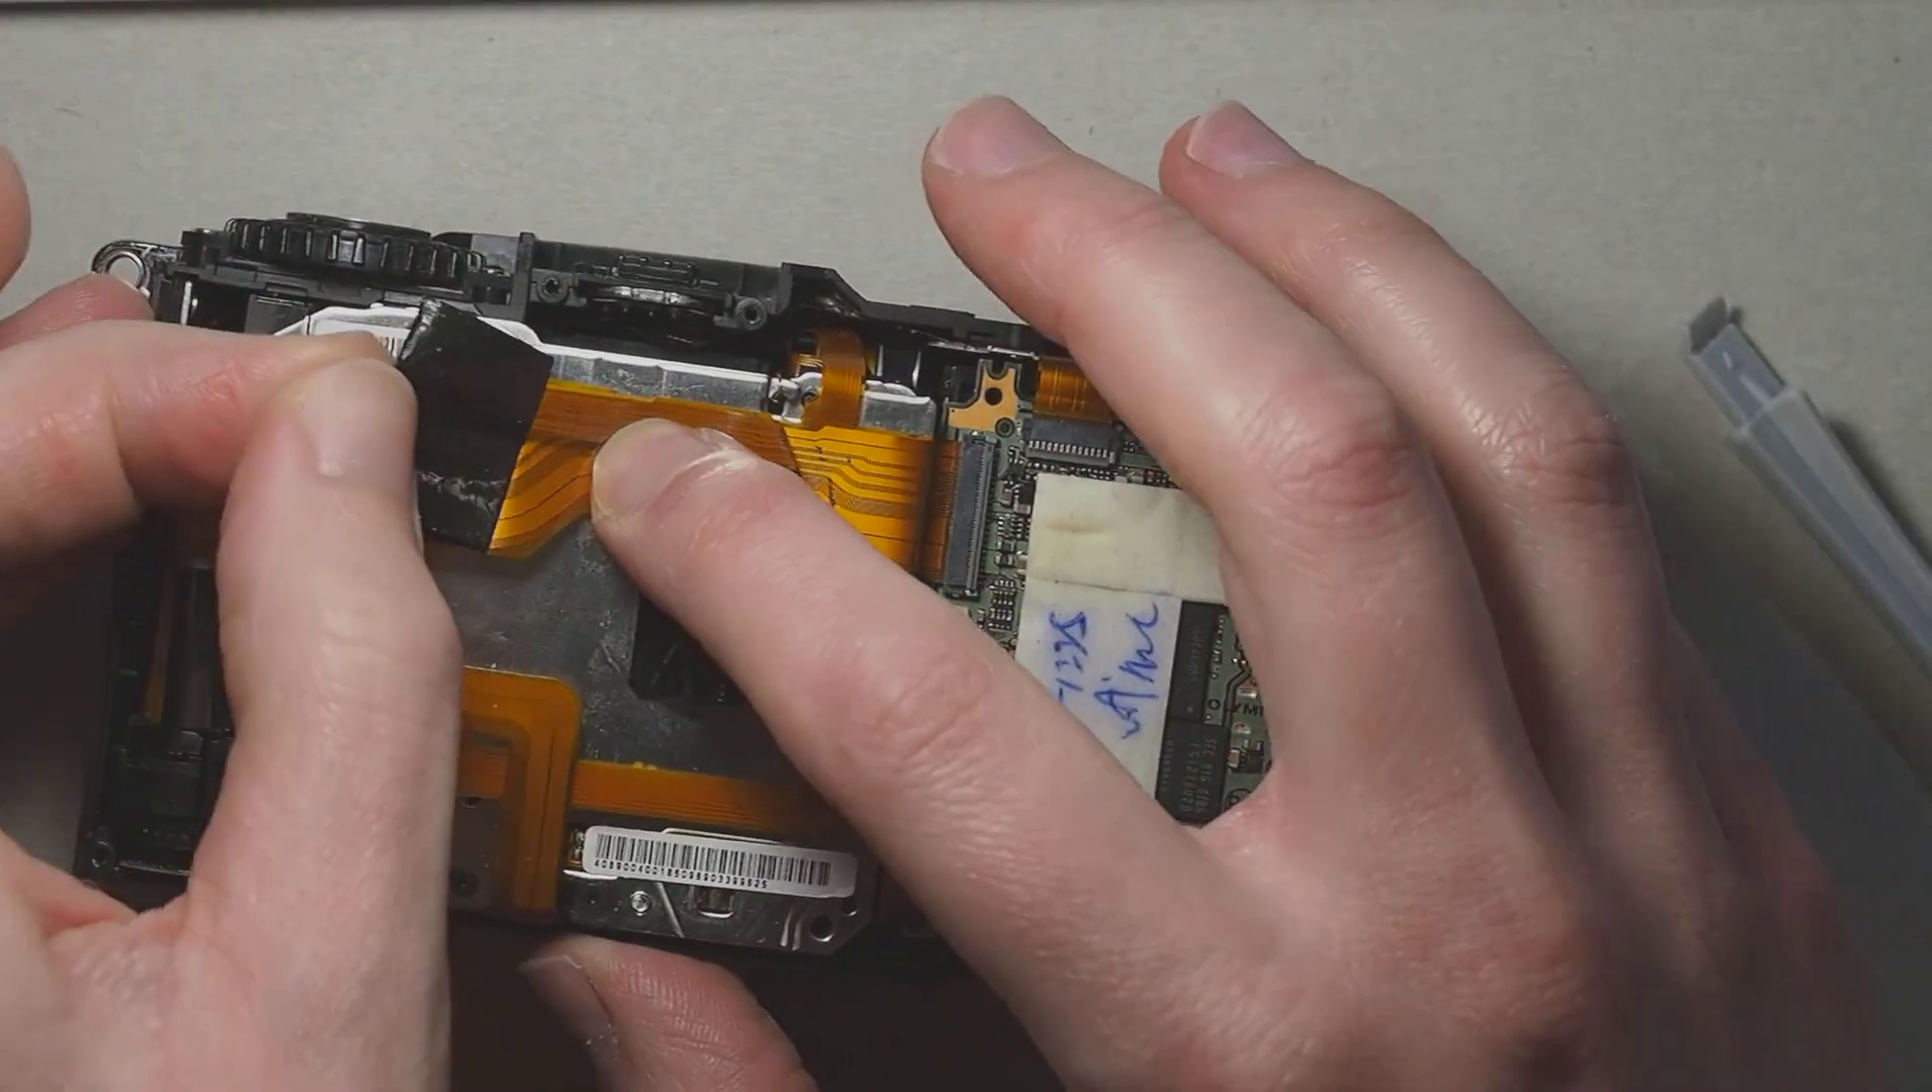These pieces of tape keep the ribbon cables in place so they will have to be removed.